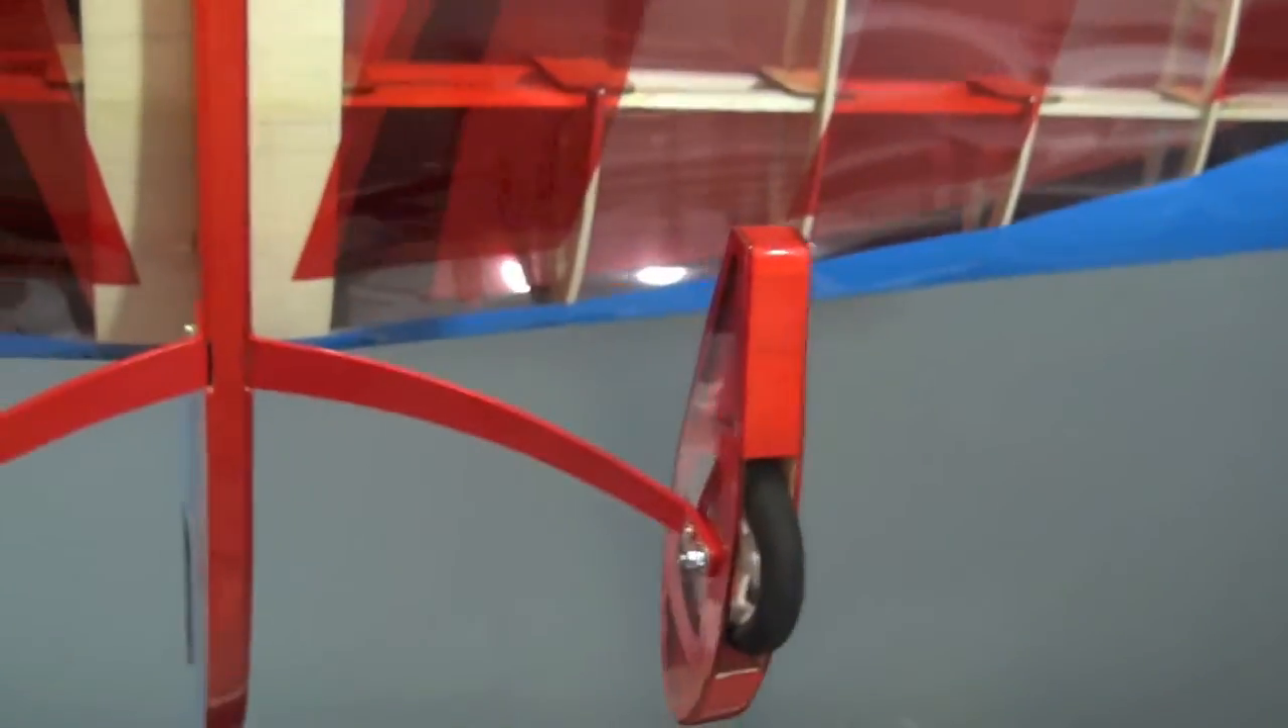All right, so the main landing gear is installed.